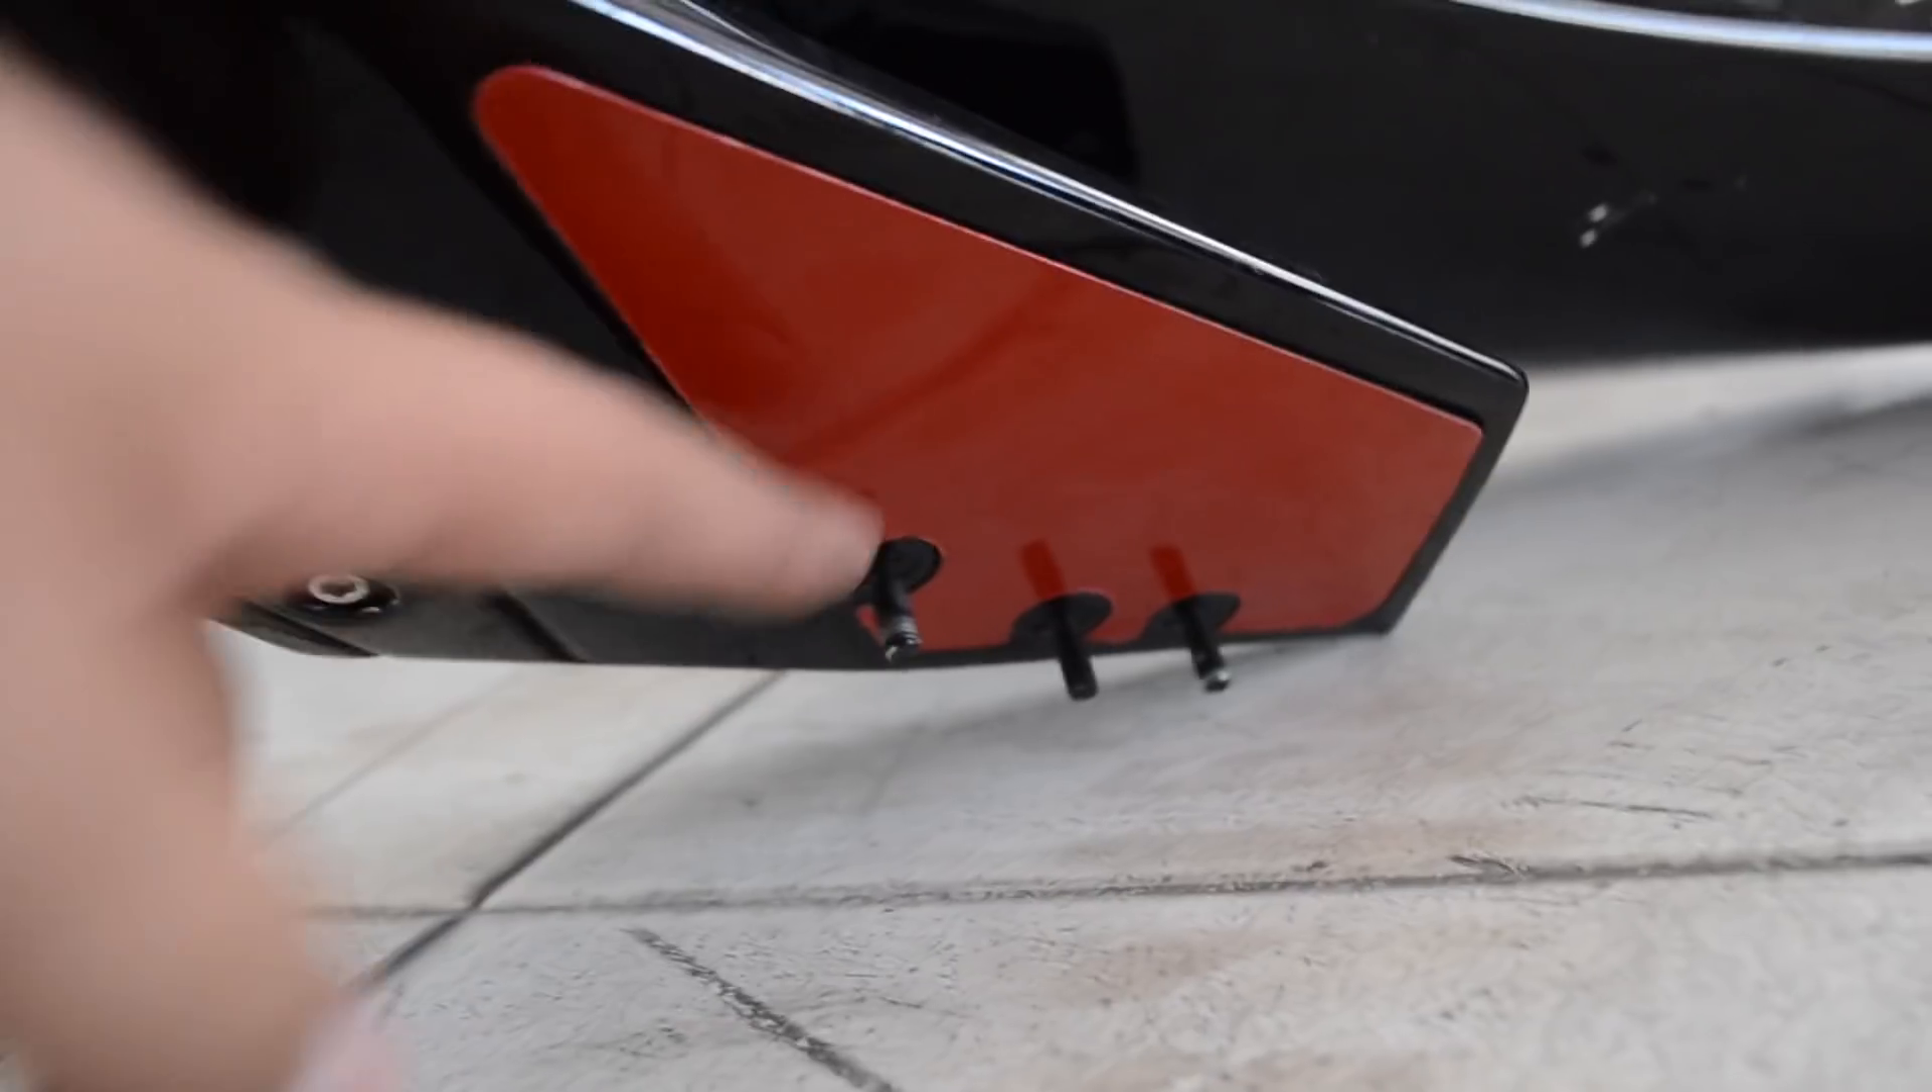Ahora el alerón trae los tres tornillos aquí los podemos ver ya puestos sobre el alerón.